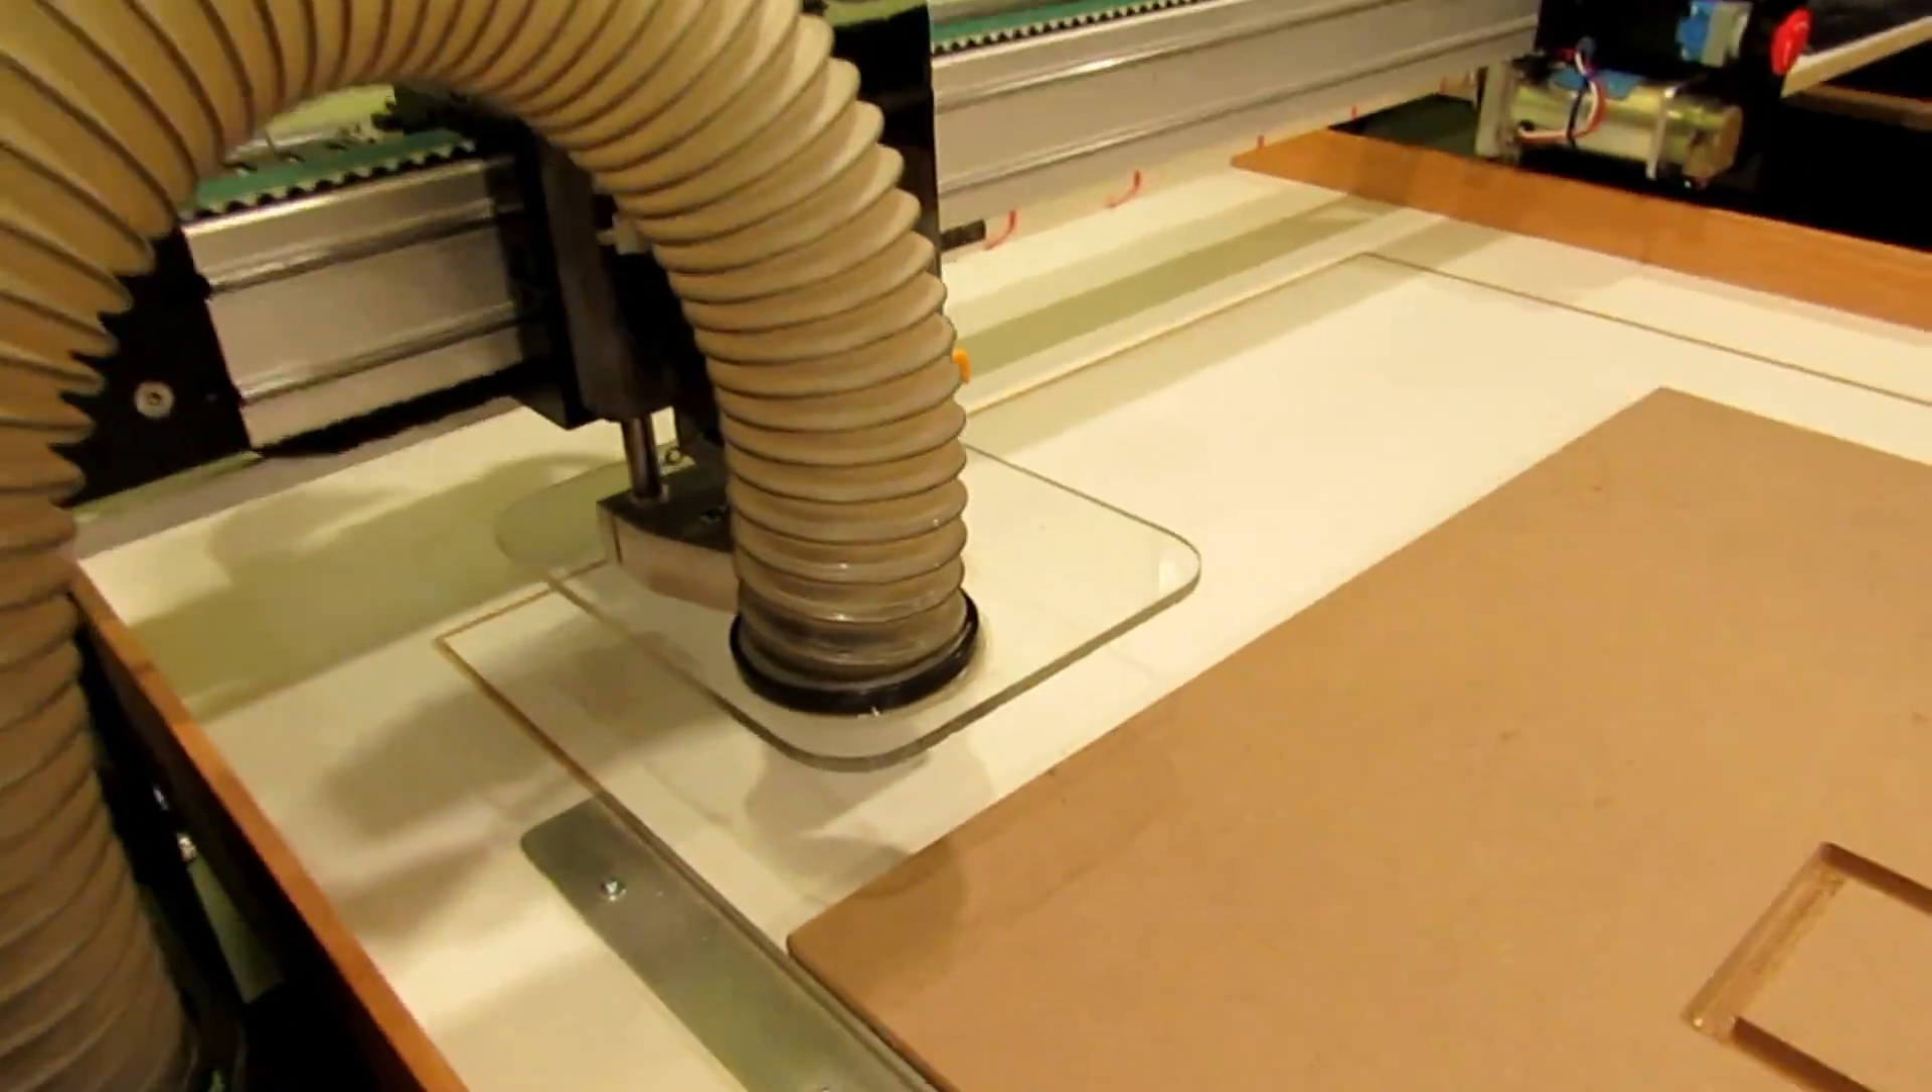I've got the clear plastic shield started I still have to find some brushes that go on it.